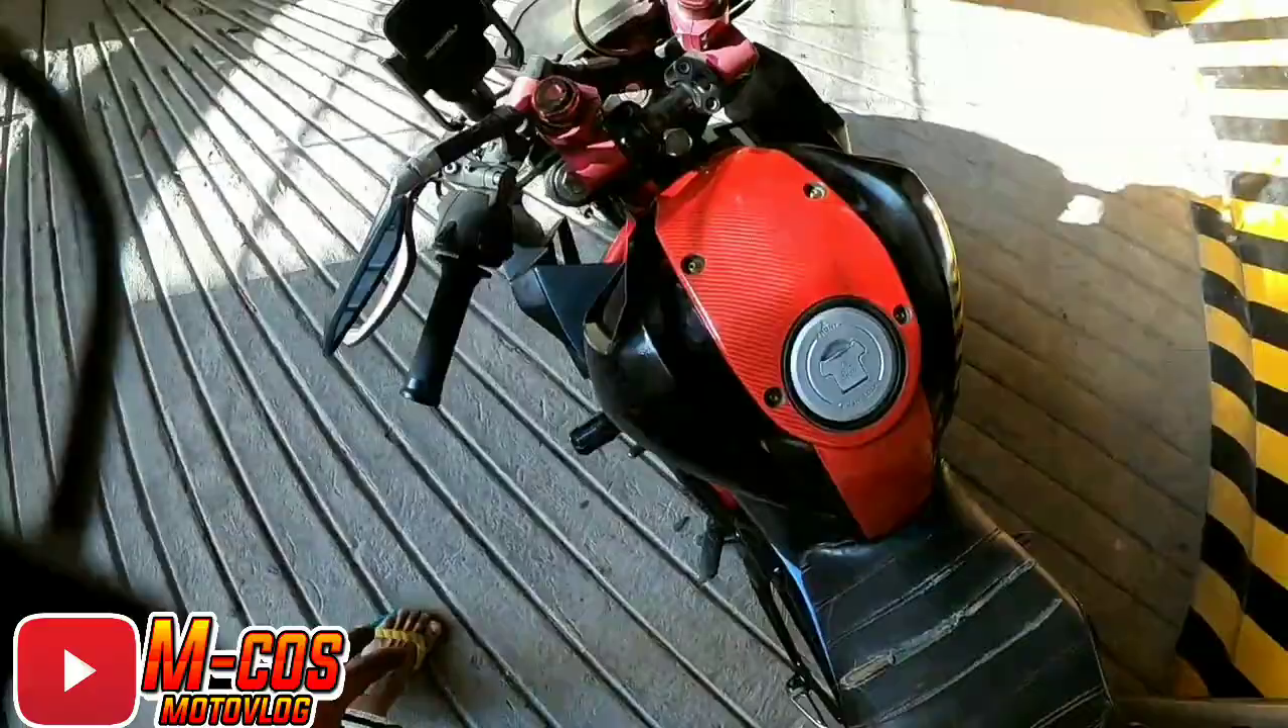Nakakabit na yung ating tank cover na pinadecals.